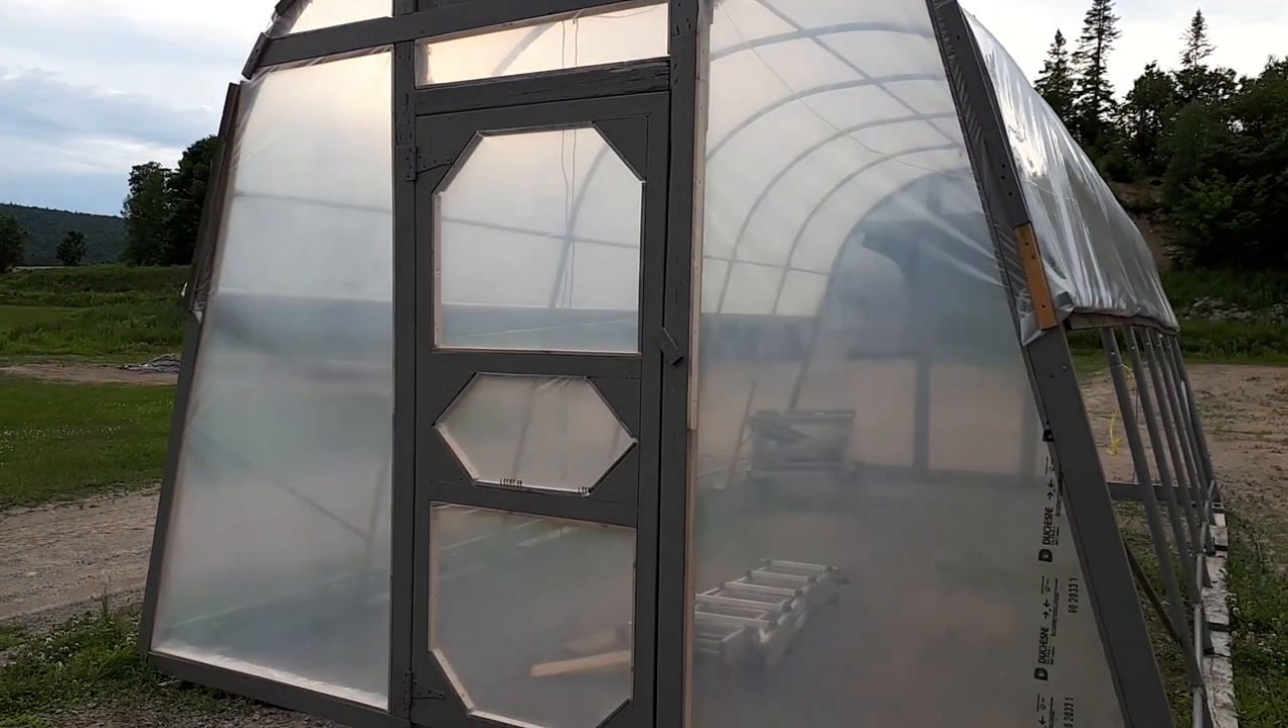So the front side of our greenhouse is enclosed. We just have to do the back end and the sides.